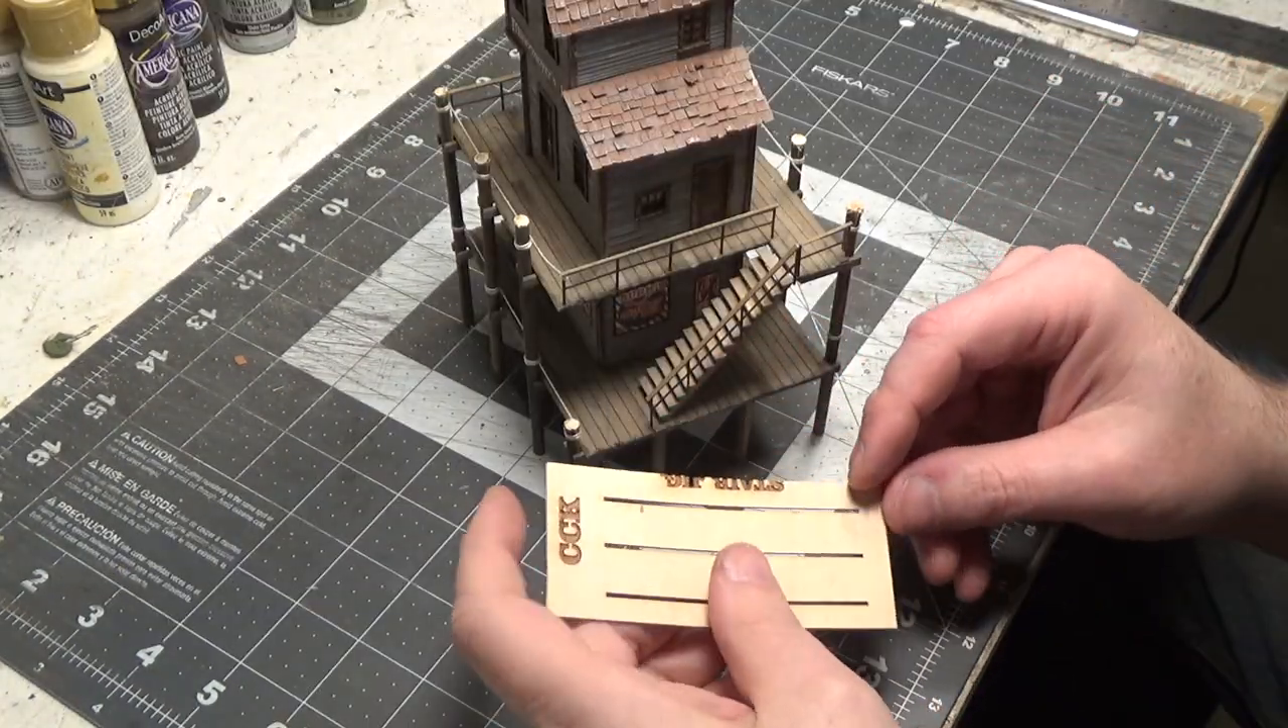Well as you can see my stairs are done and I built them using the jig just like the last set.